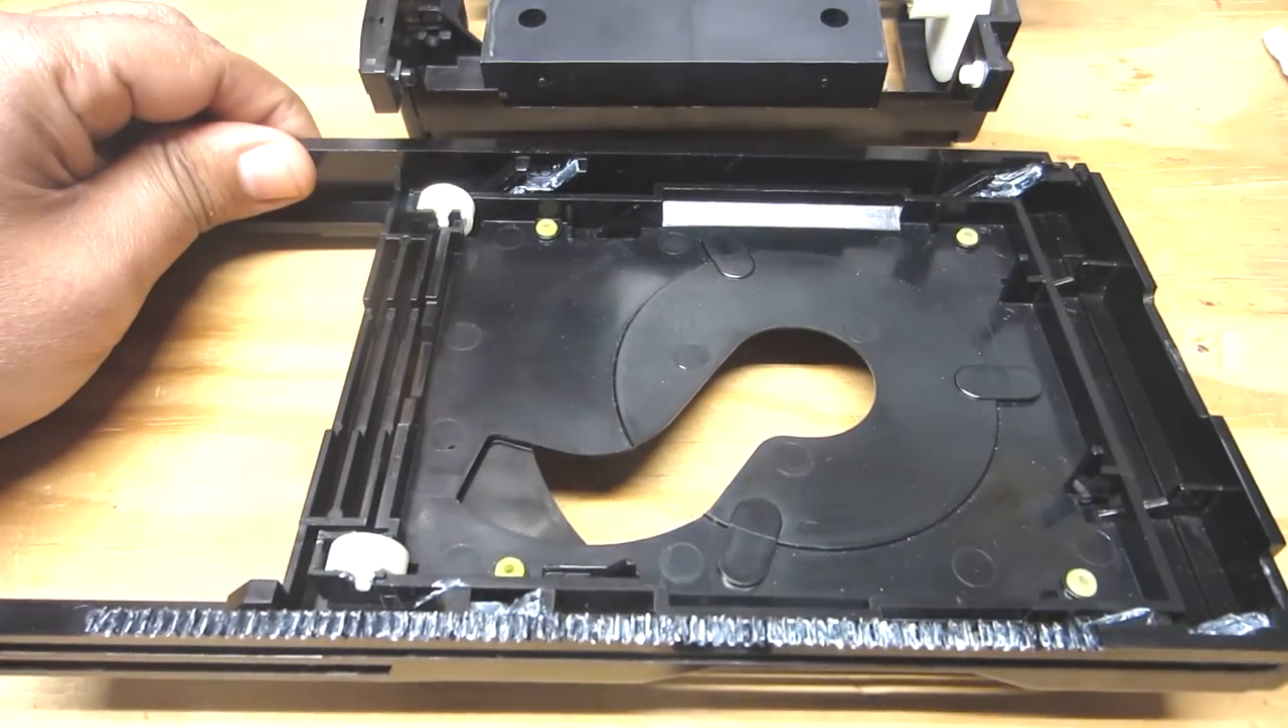So these rollers are back in place here.